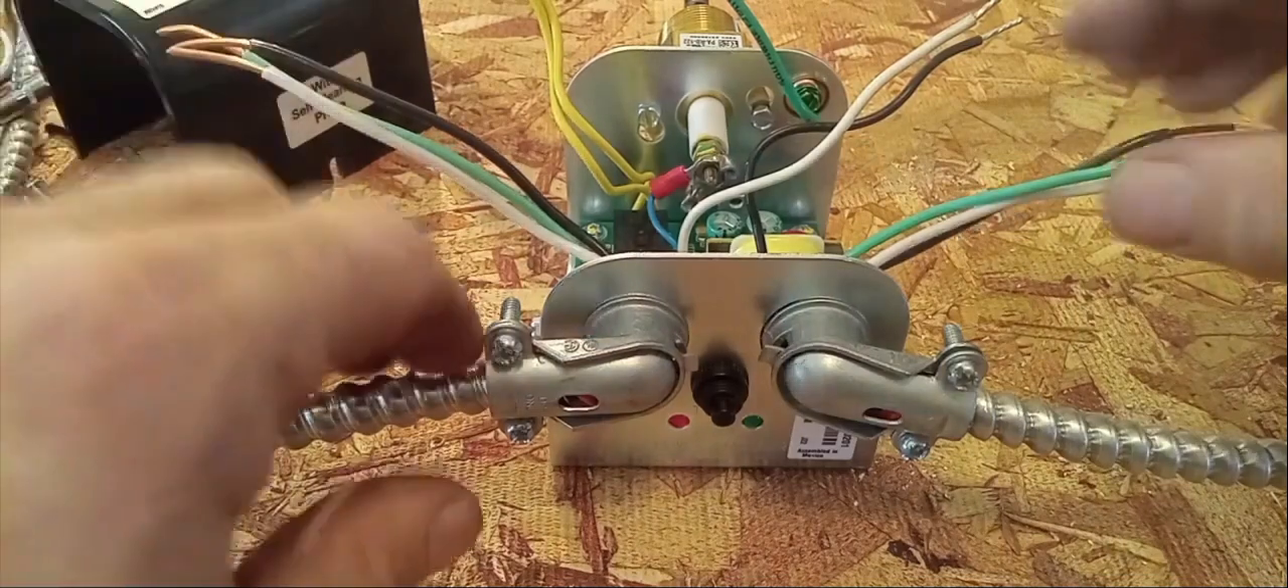So now we have our BX wires hooked up.